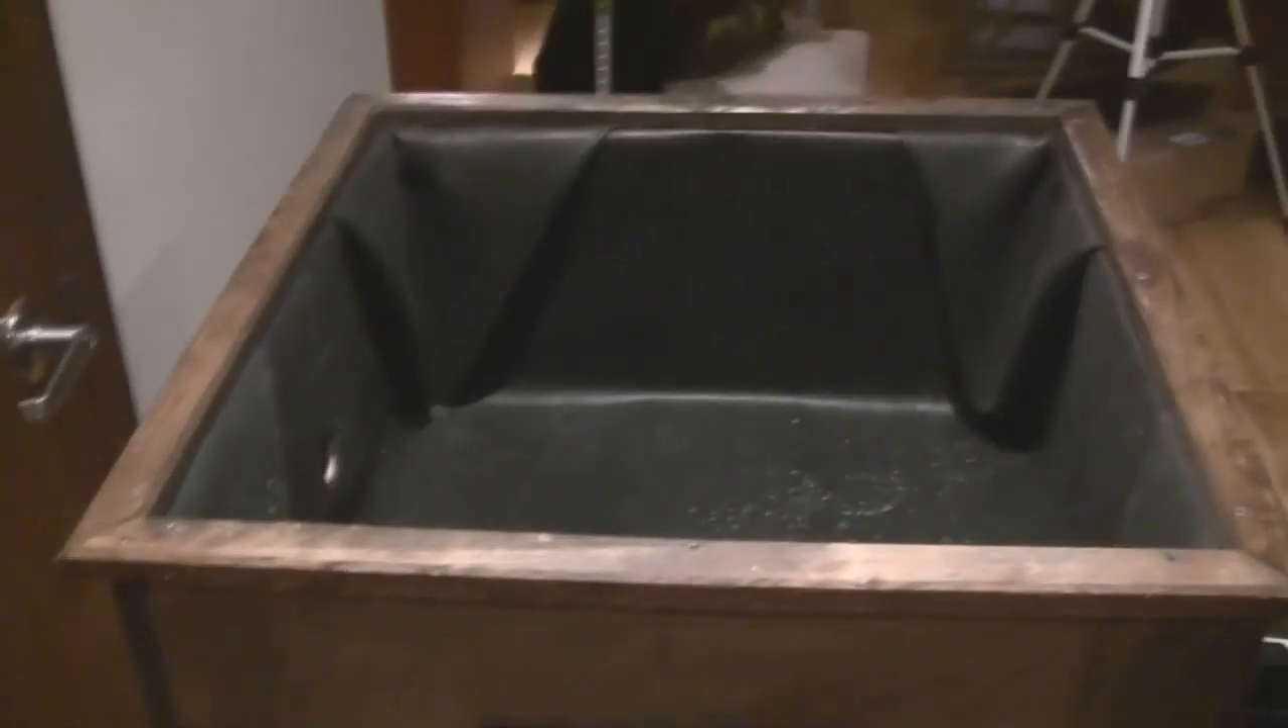We put this railing on you know just to keep the rubber liner in place.